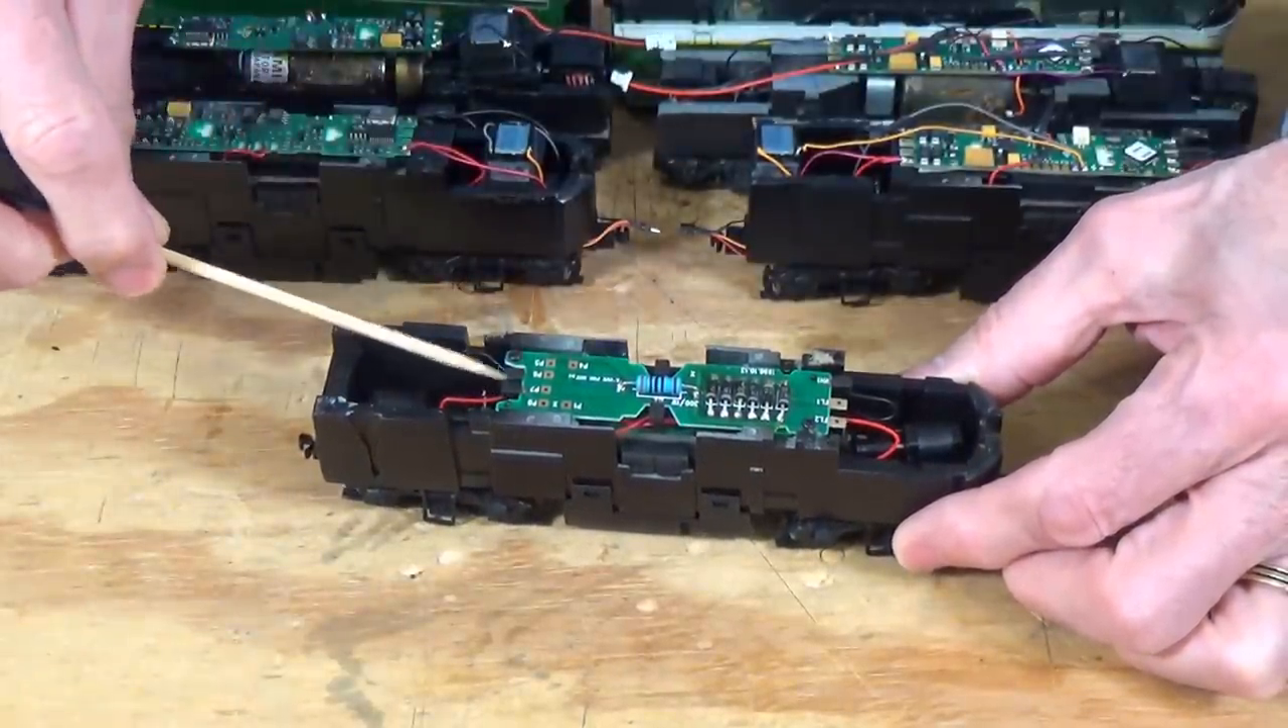So let's go ahead and get started. I've already done the actual wiring to make this go faster.